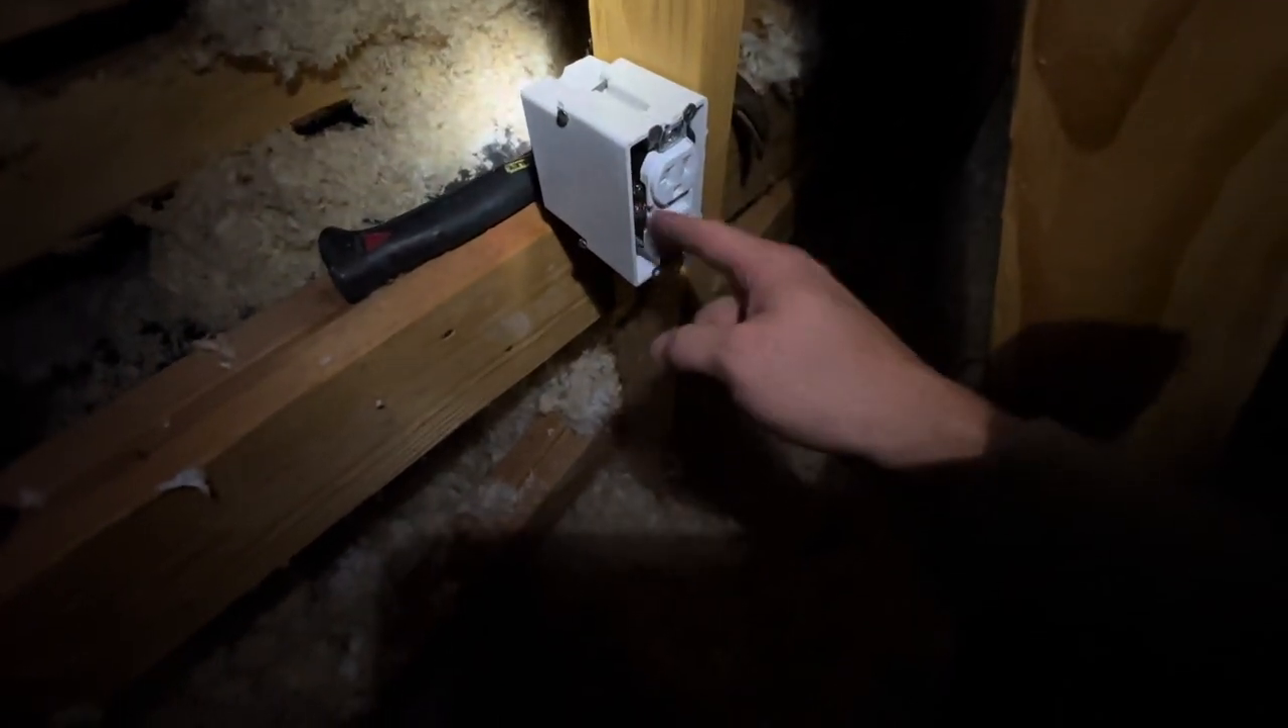I have my outlet installed. It's nailed to the stud here.